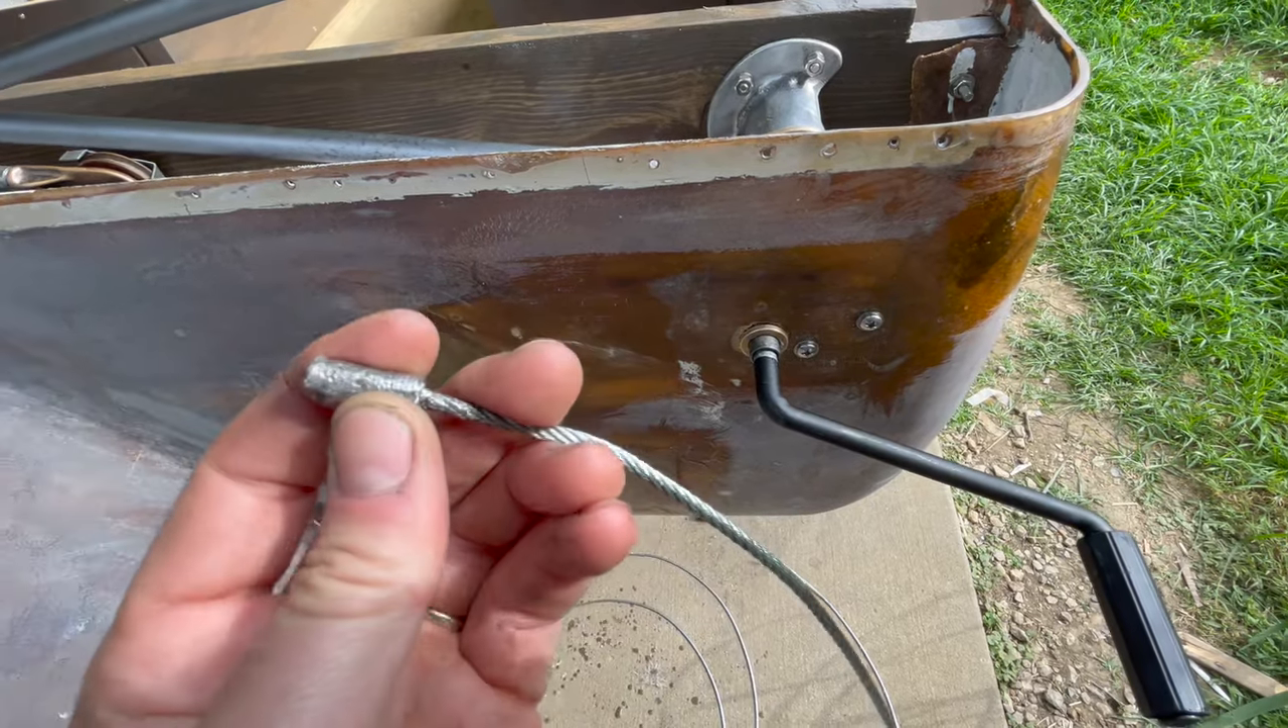I am getting ready to put the cables on. And I have swedged a couple of ends on these.